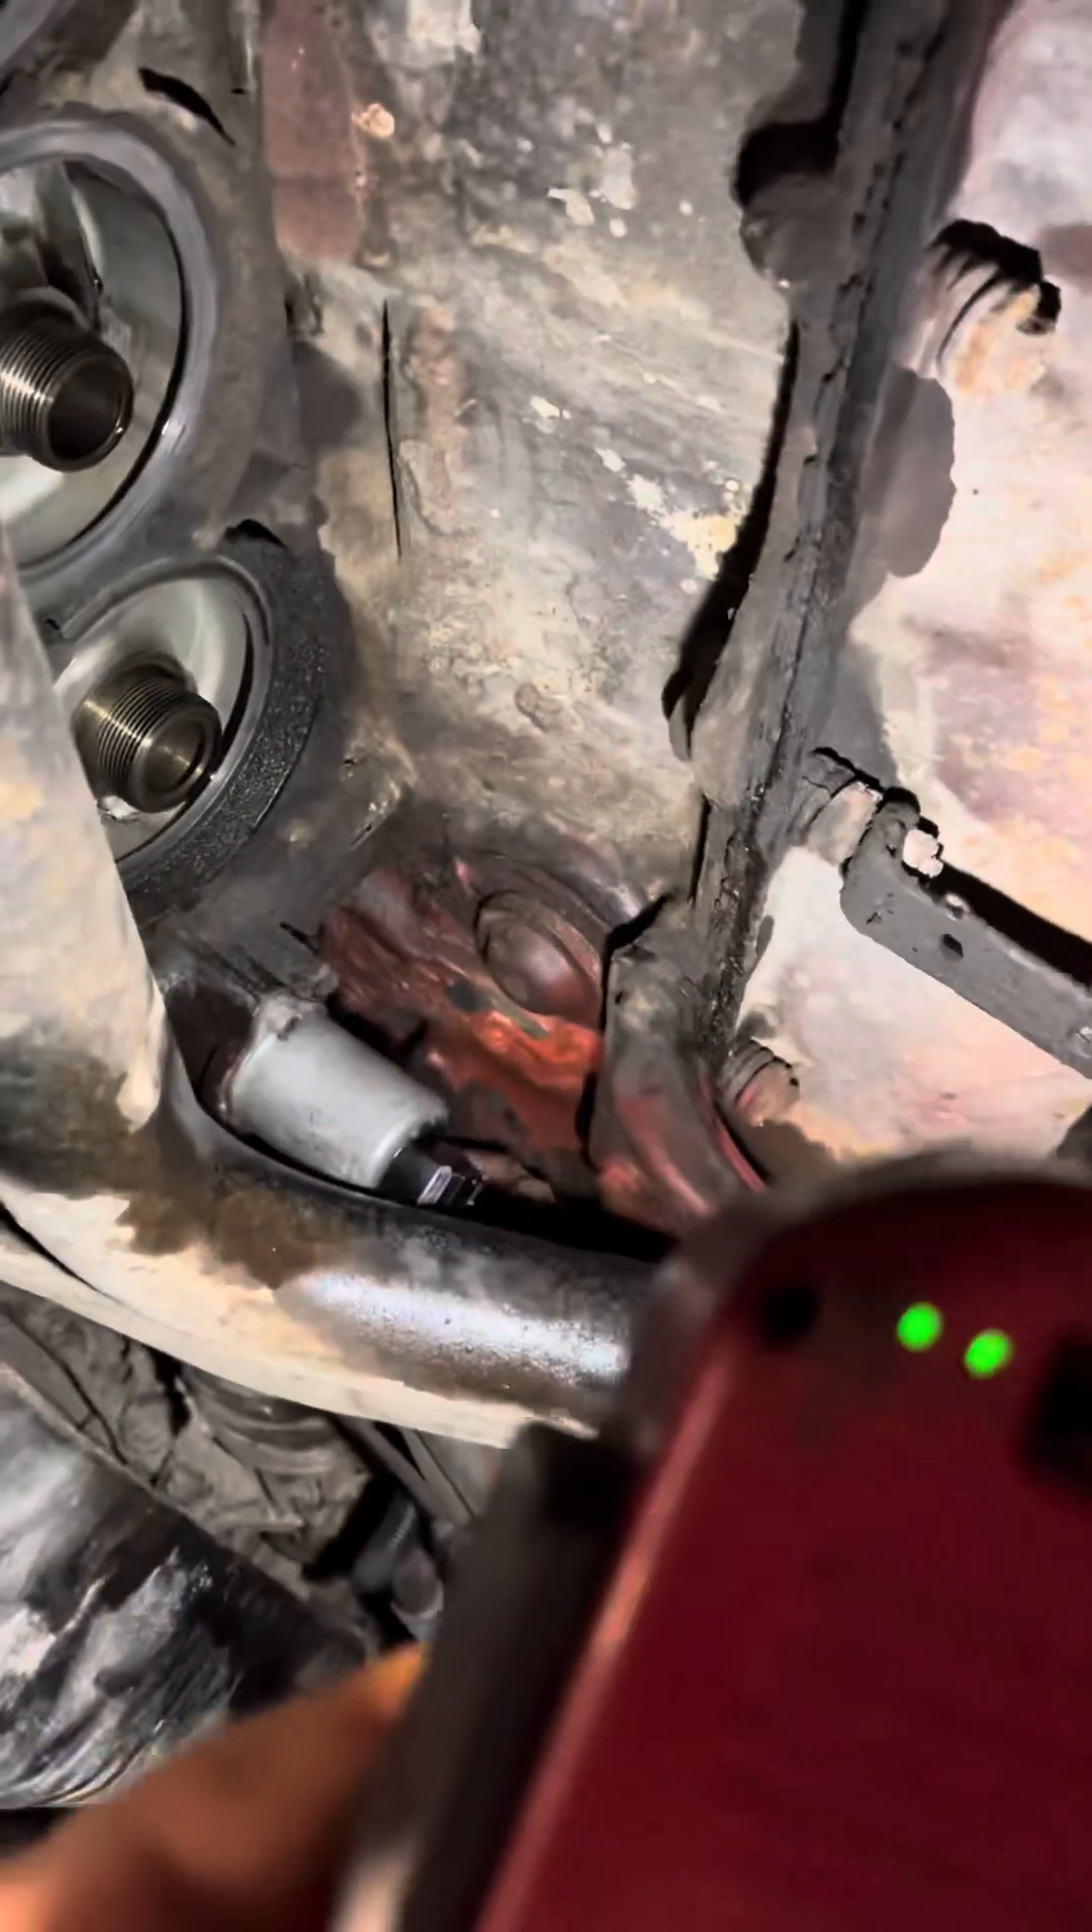So right now i got the filters off still.